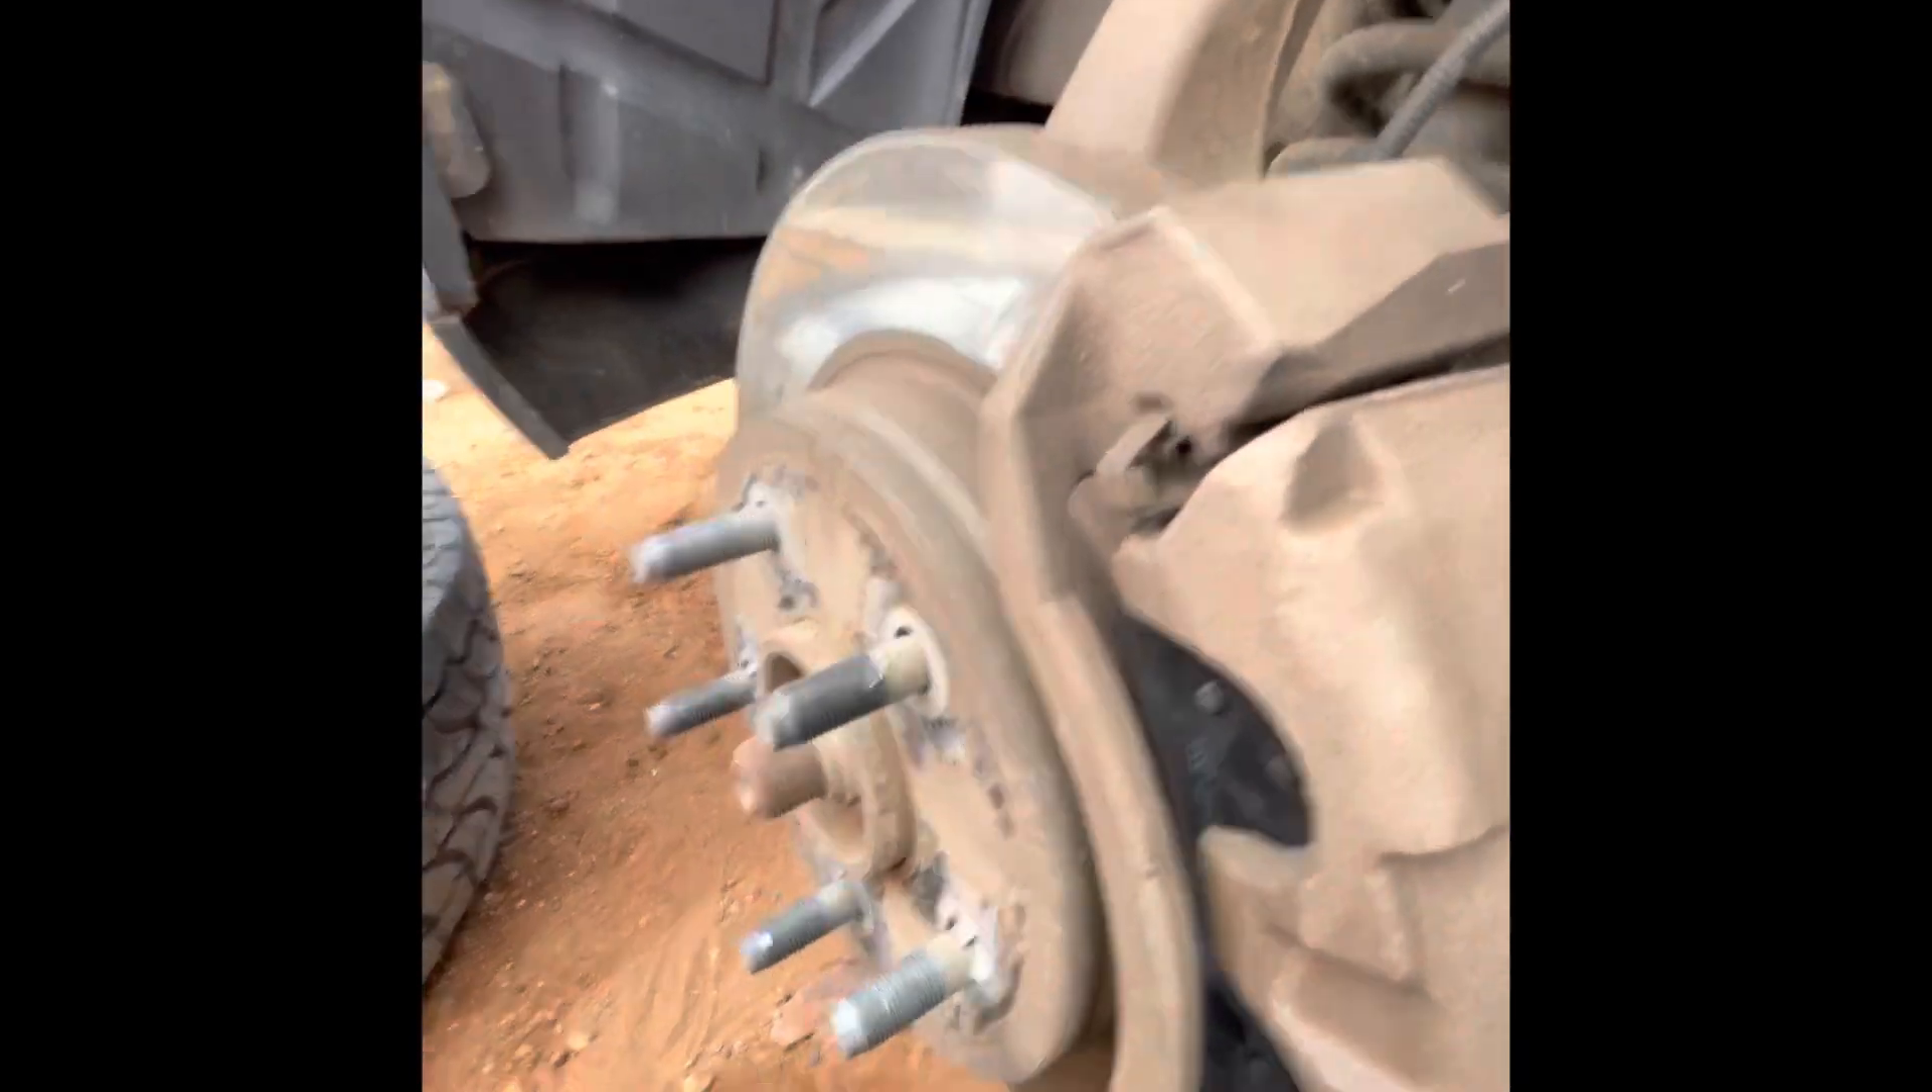The caliper's back on it's in place.